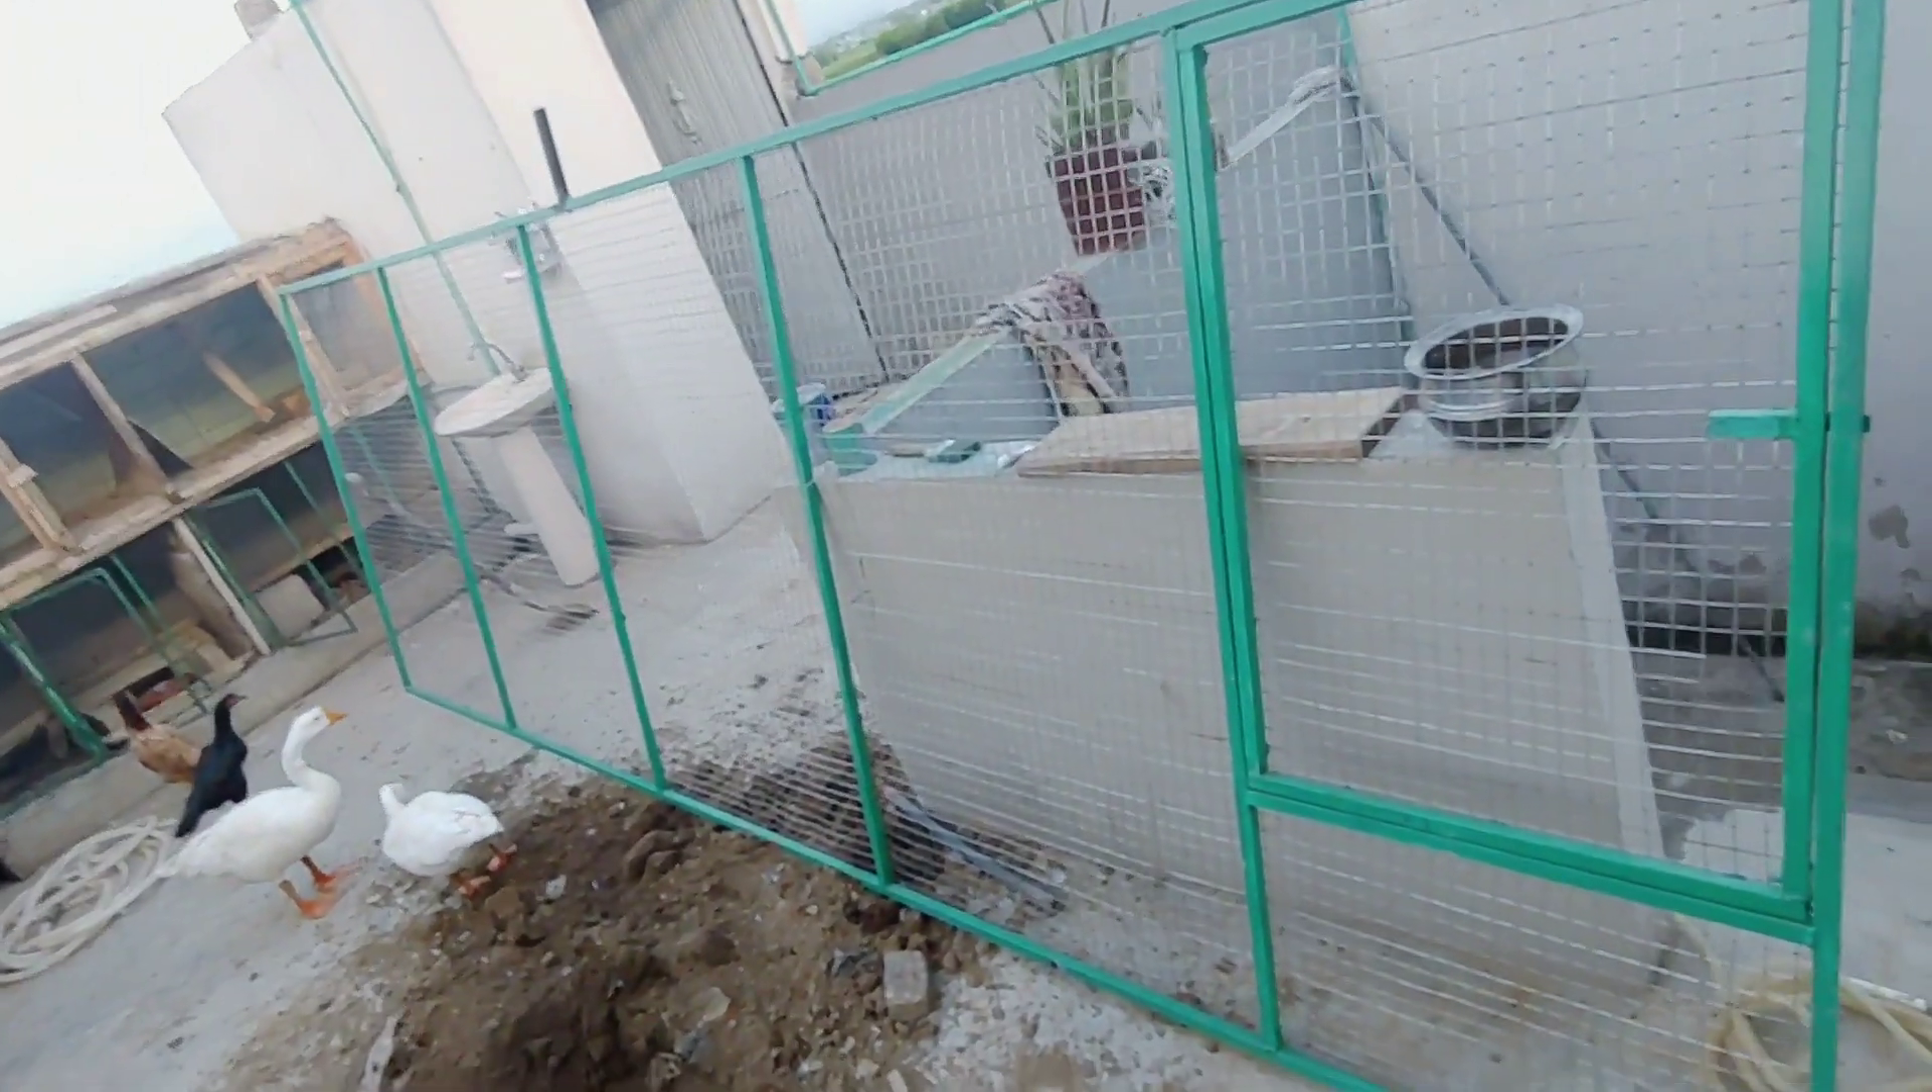دوستو ہمارا ایک فریم تیار ہو گیا اس کو جالی لگ گئی ہے۔